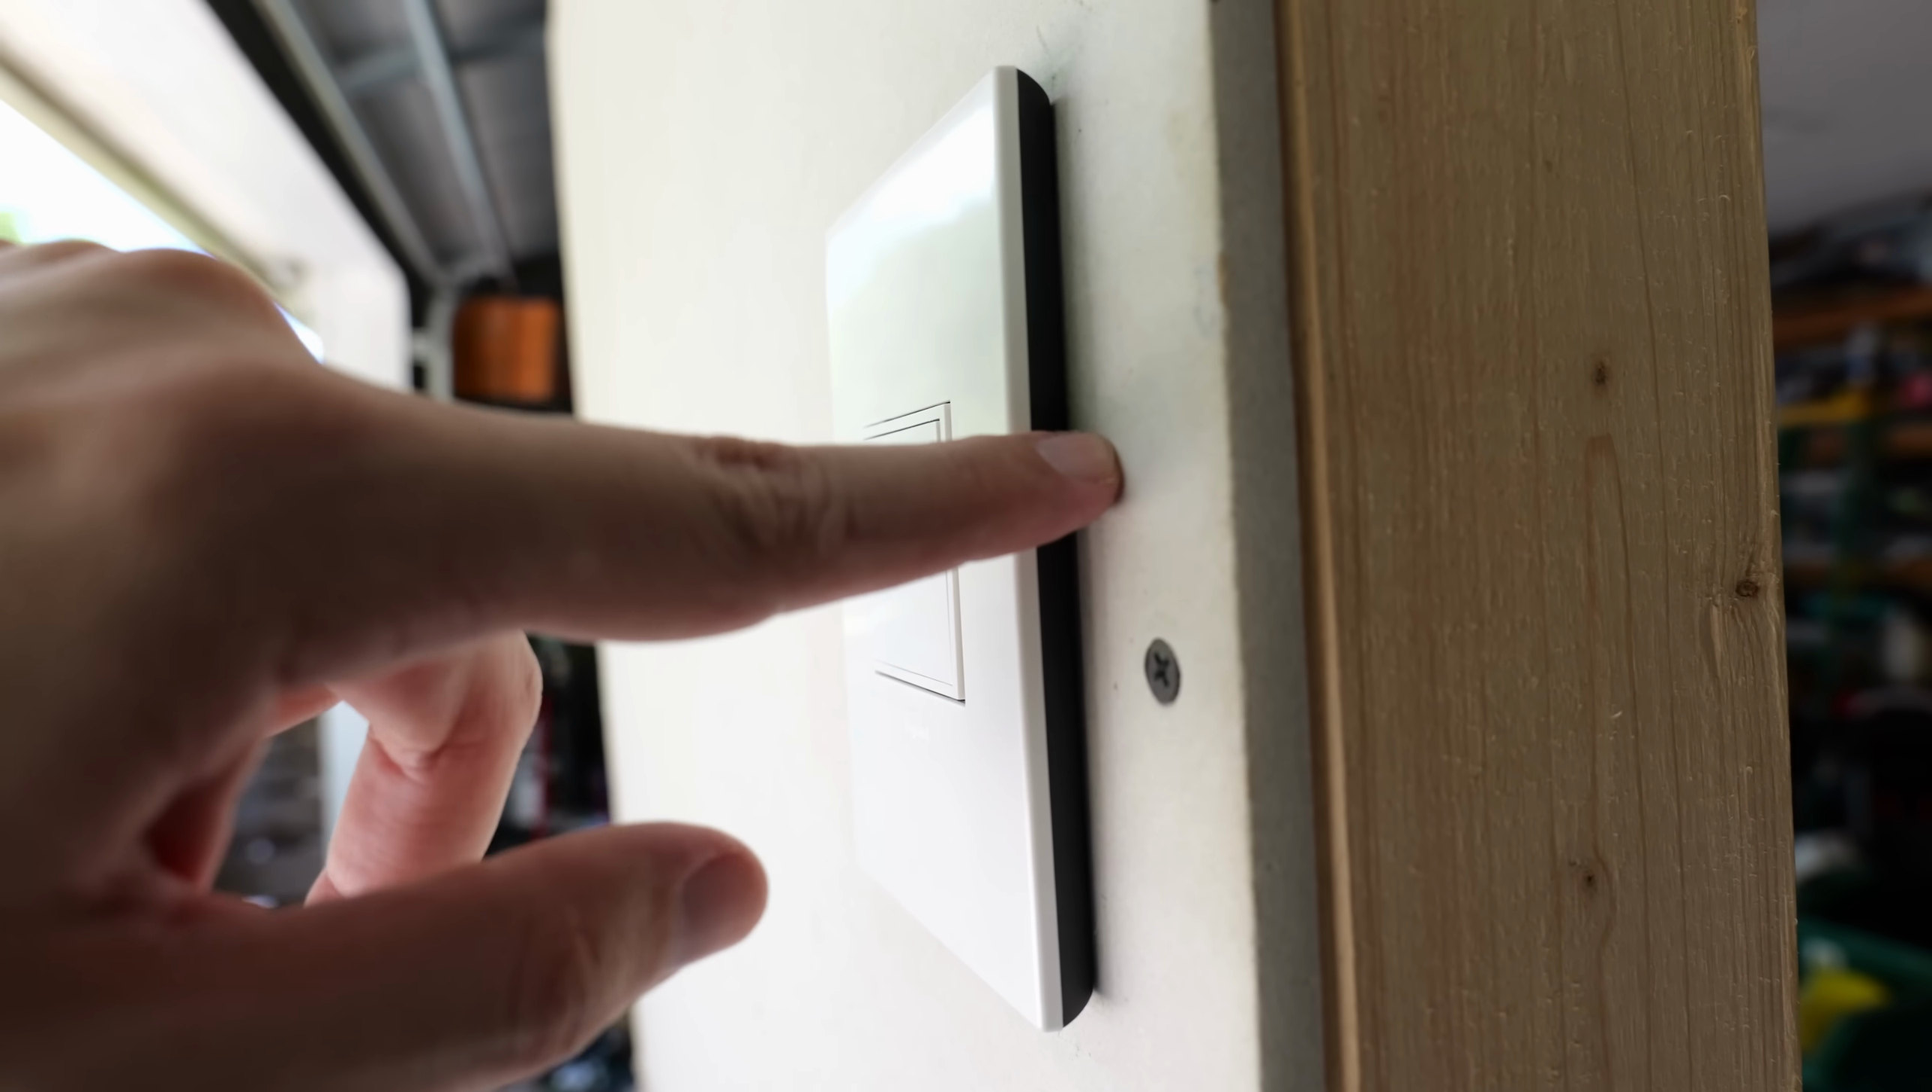As you can see here, there is a little bit of a gap between the wall and the white part of the cover plate. And I believe the reason they did that is just to give some extra room in that box so that the receptacle itself wasn't just taking up that much more room in the box. But this does stick out away from the wall just a little bit.